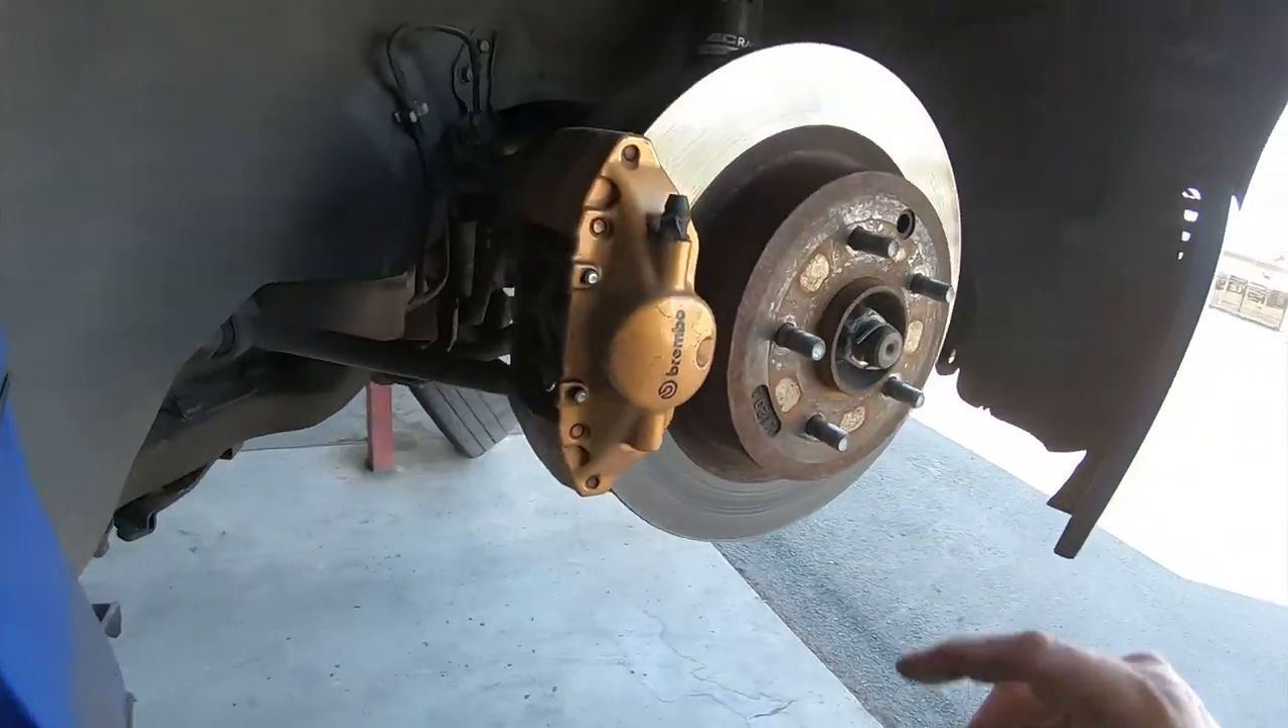I already took the wheel off You can see it's pretty much the same thing It's a brembo.